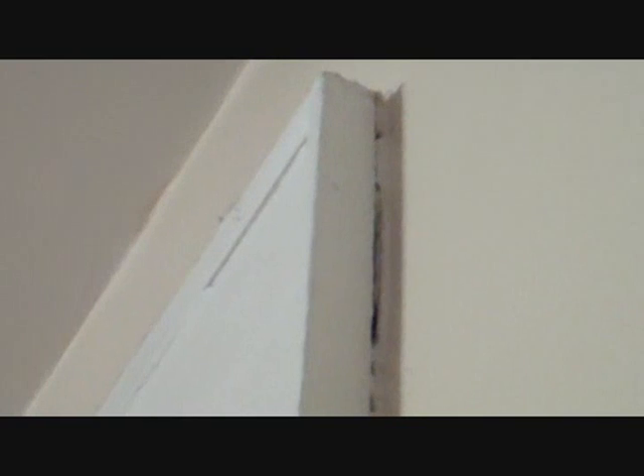Like here. Right here on the side of this molding. You see how that's coming out?